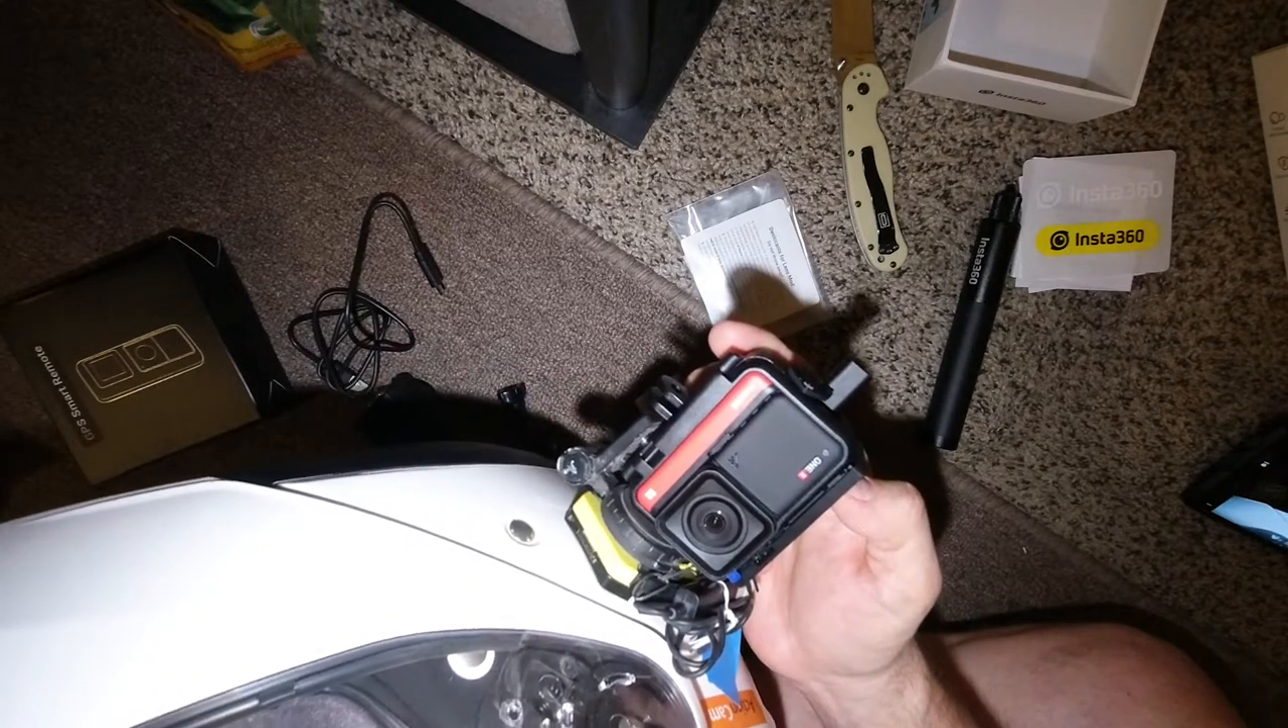Look how far this thing sticks out the side of the helmet.